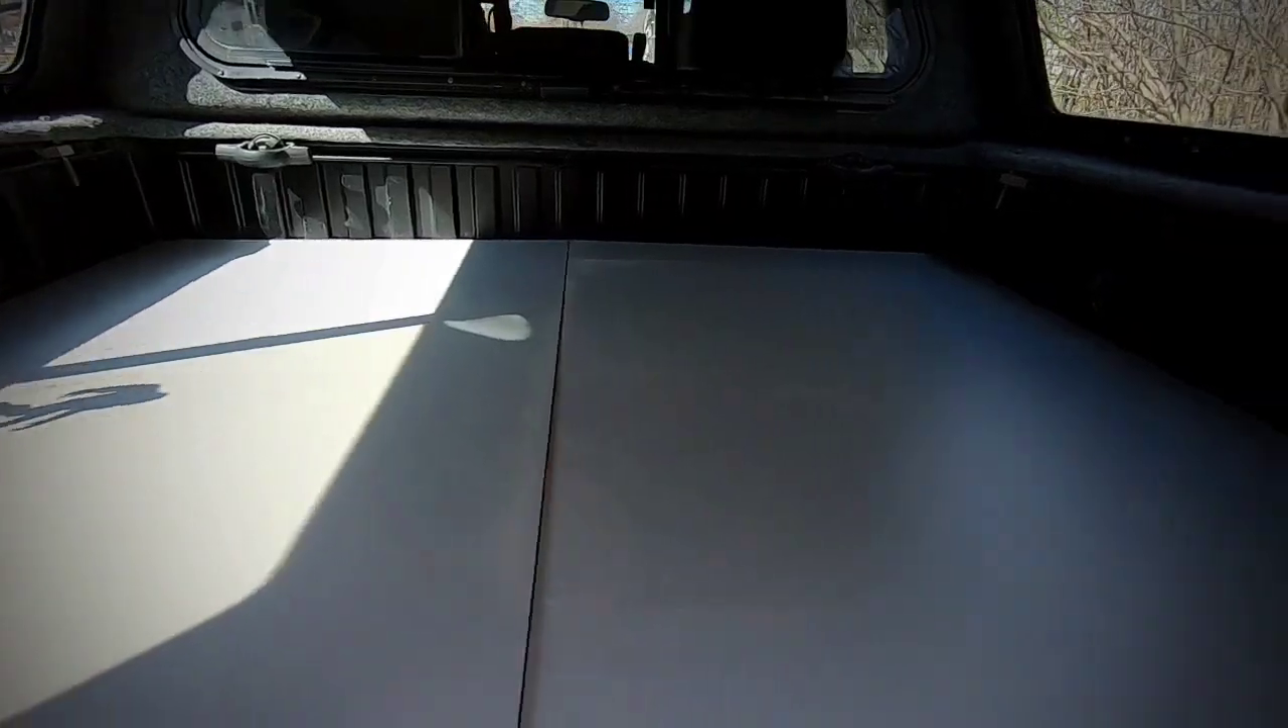All right well i got the two front sheets in.